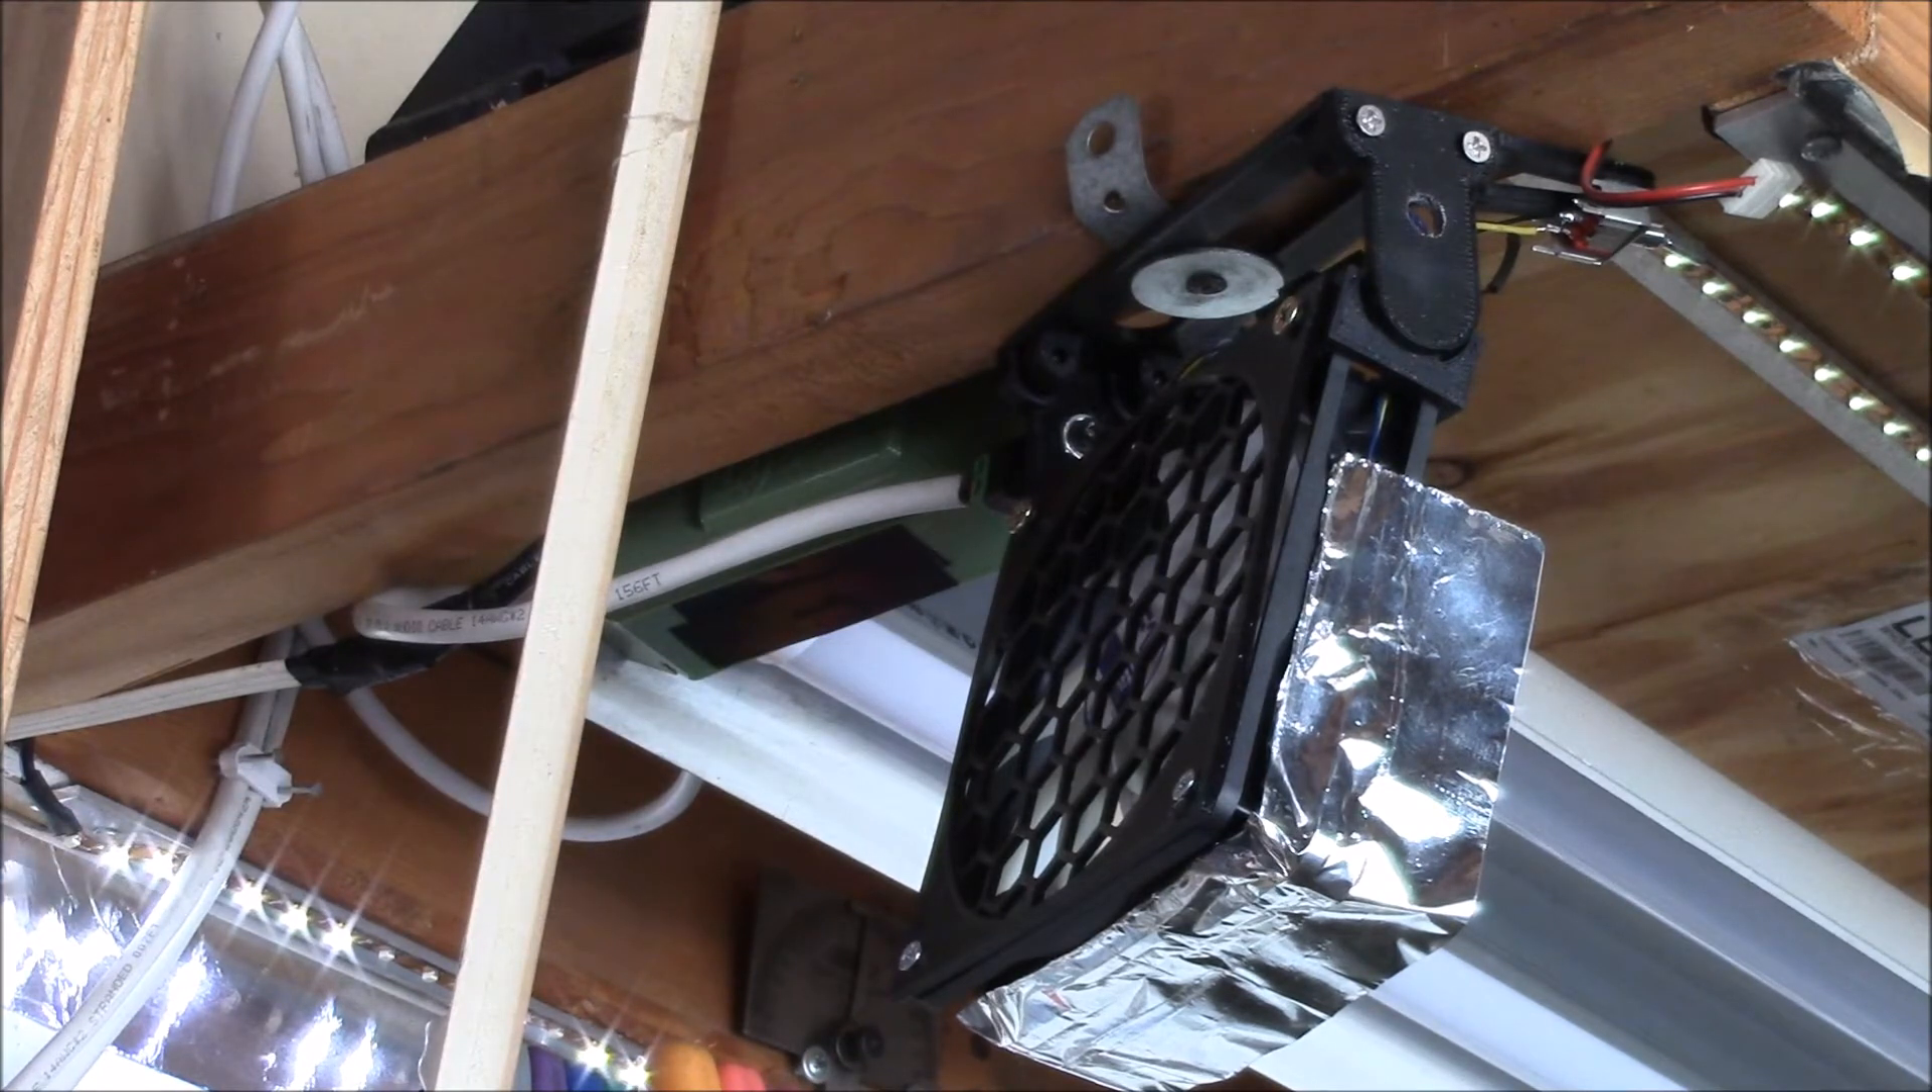I took some aluminum duct tape and then cut off half of the backing paper and stuck that around the outside of the fan kind of direct the air more forward.